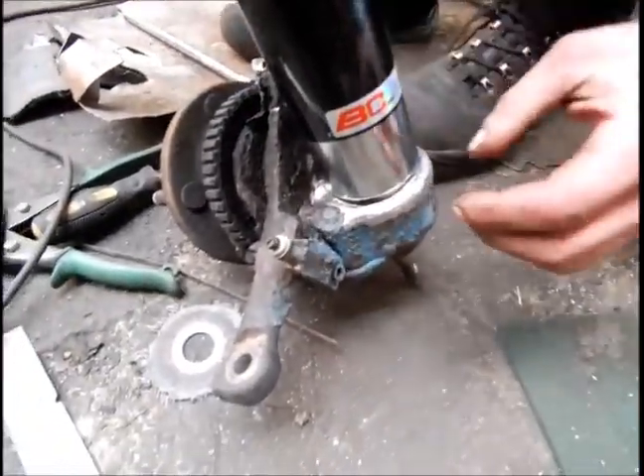That's the bottom half of the shock yeah and they slot over each other just nicely like that.